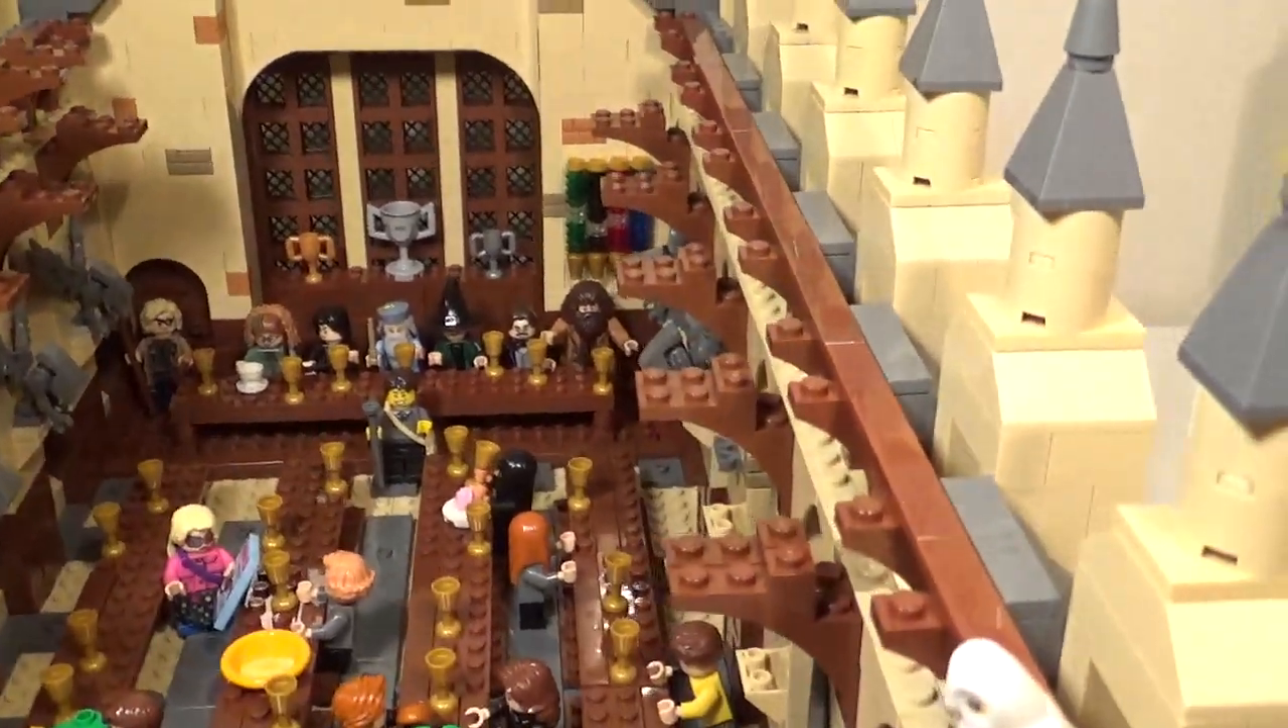And of course the entire roof is missing.